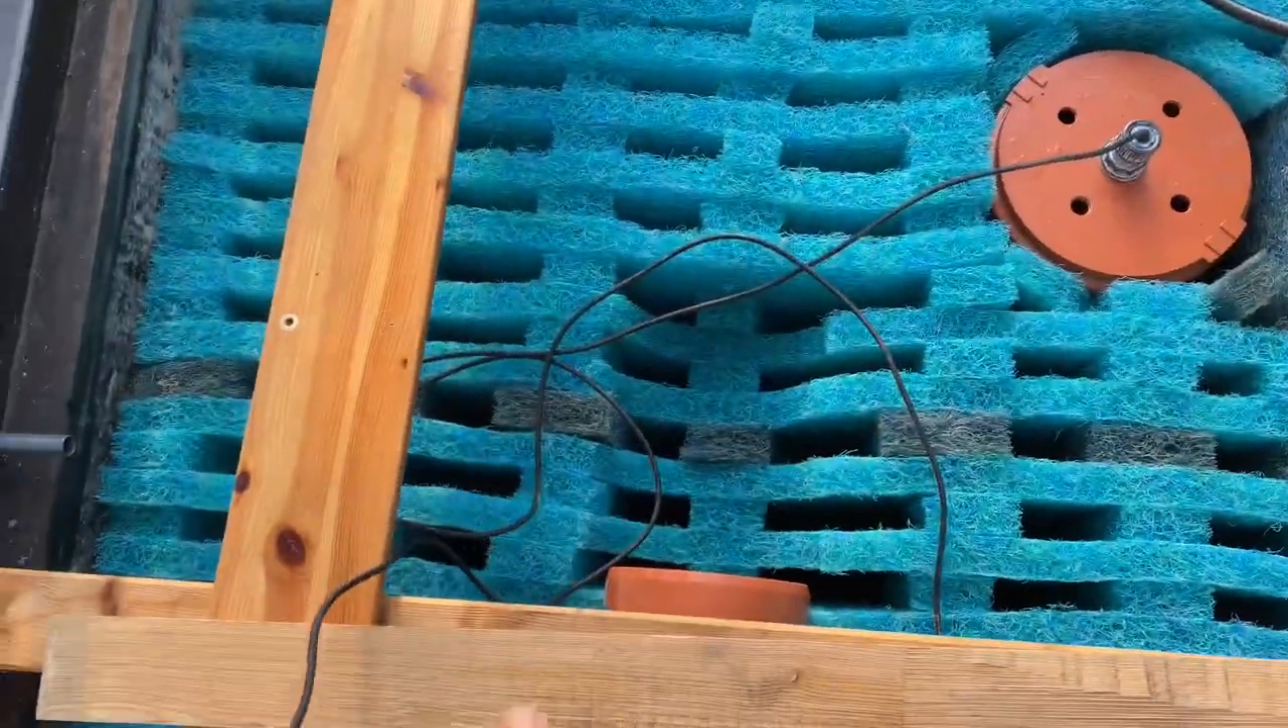Alle Japanmatten sind in meiner Biofilterkammer eingesetzt.